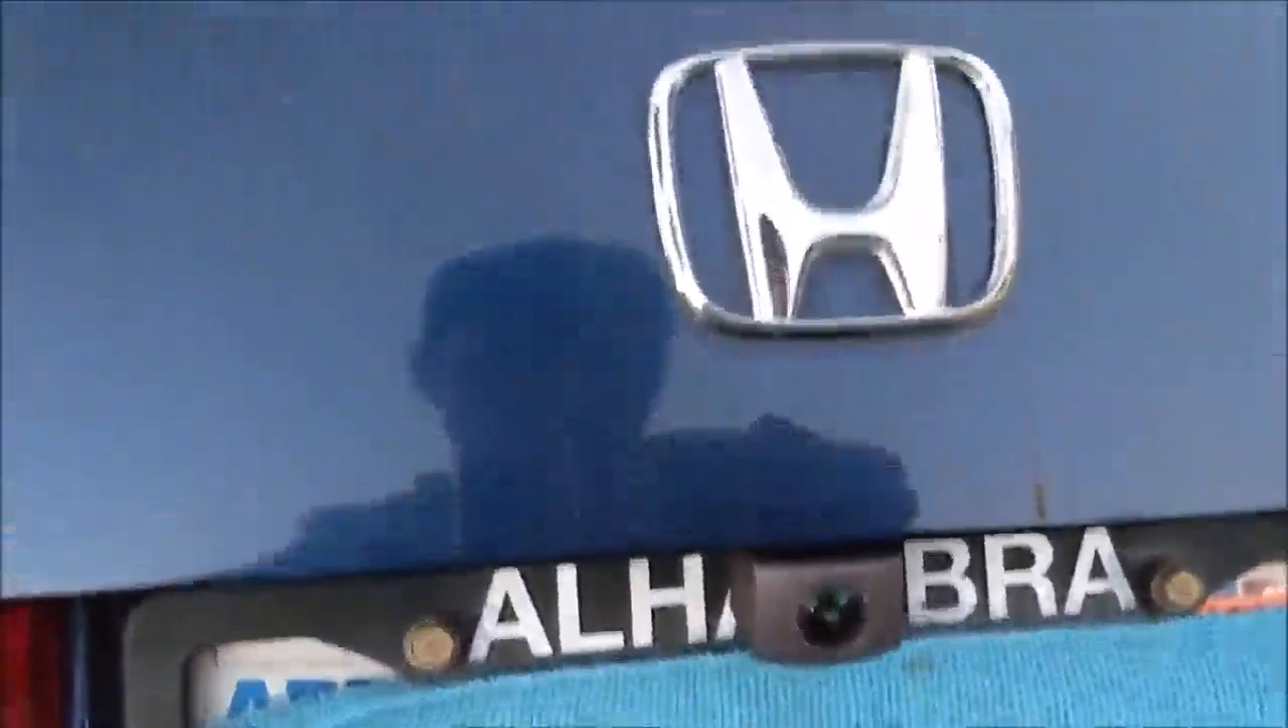And here is the camera. Not bad. Fits well. Looks decently hidden.